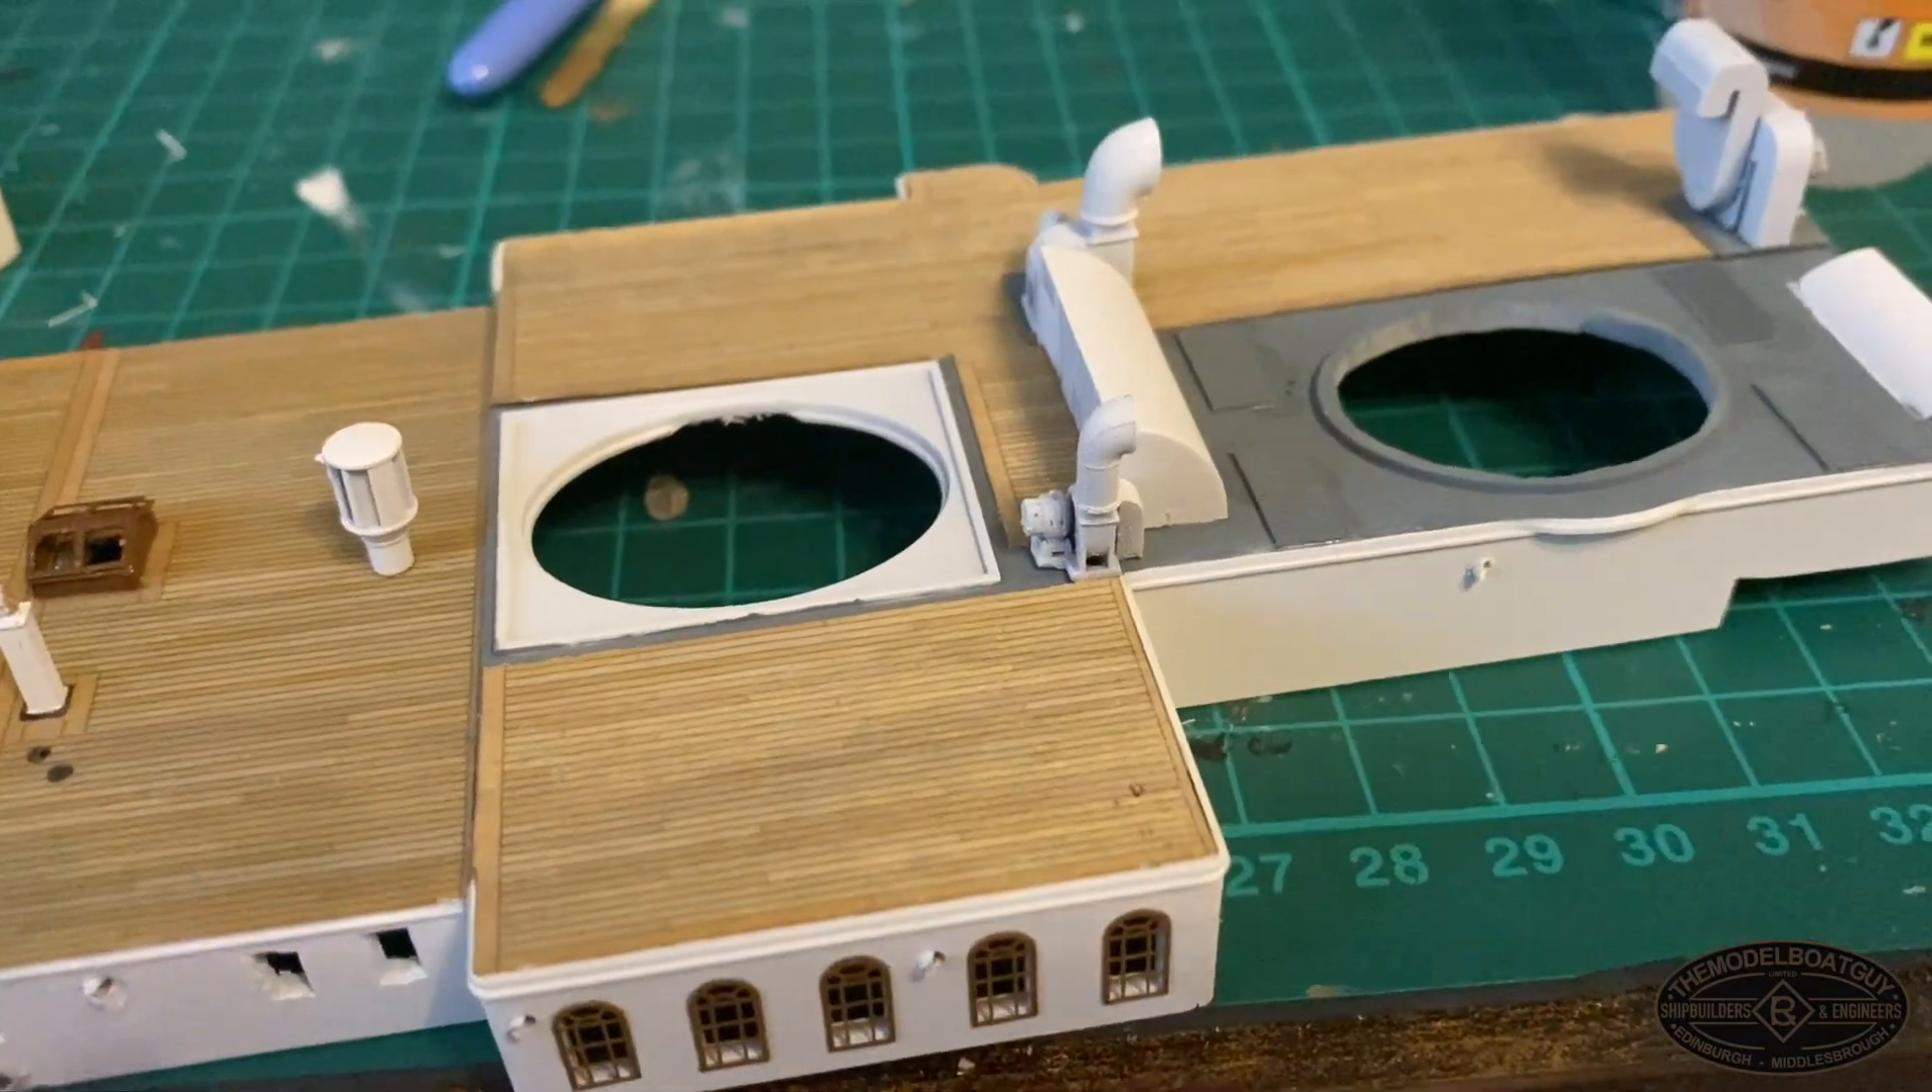So we're now at a point where we've got most of the windows in, not all, but most.